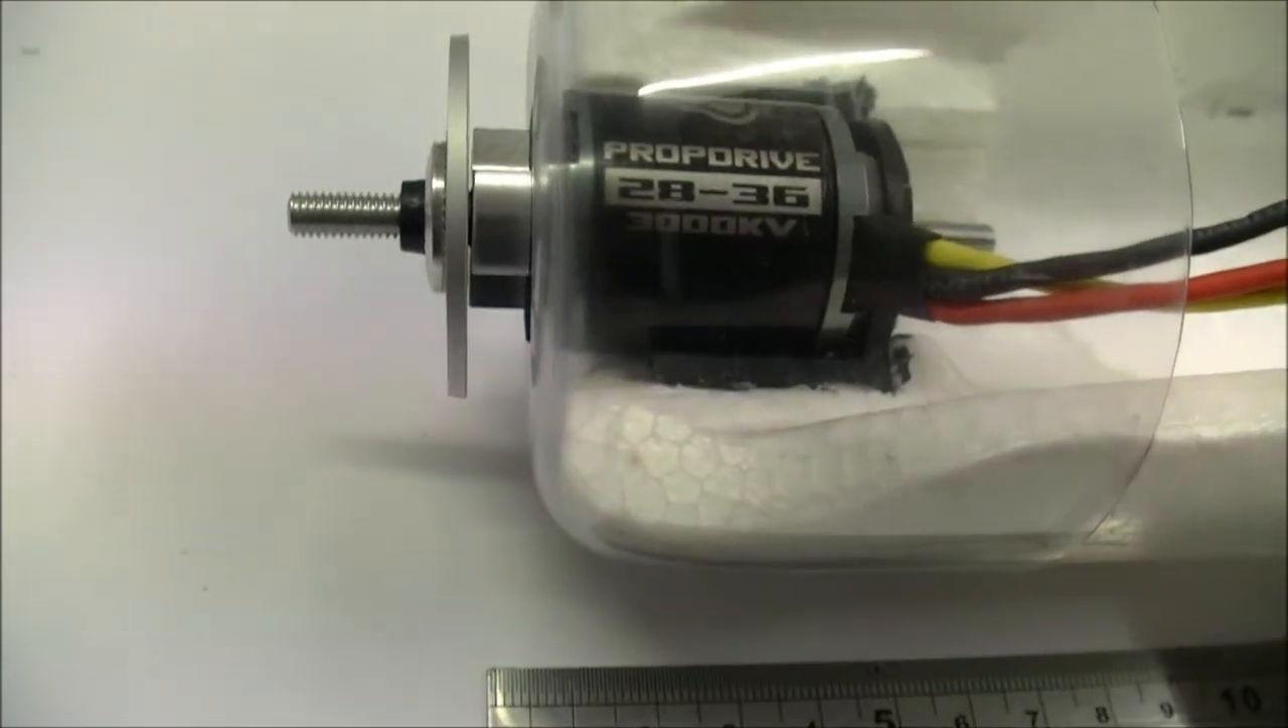As you can see there's quite a large gap between the spinner plate and the nacelle.